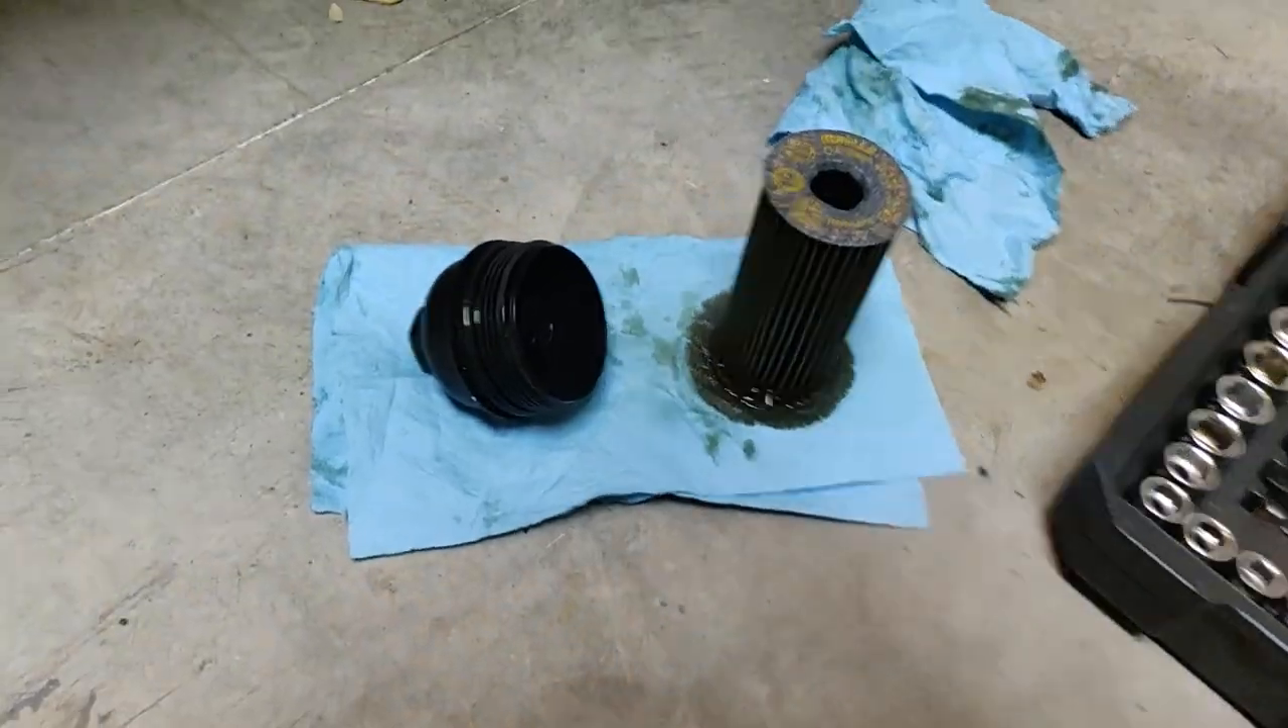Okay so I got the filter out as you can see I've got it kind of draining right in there.